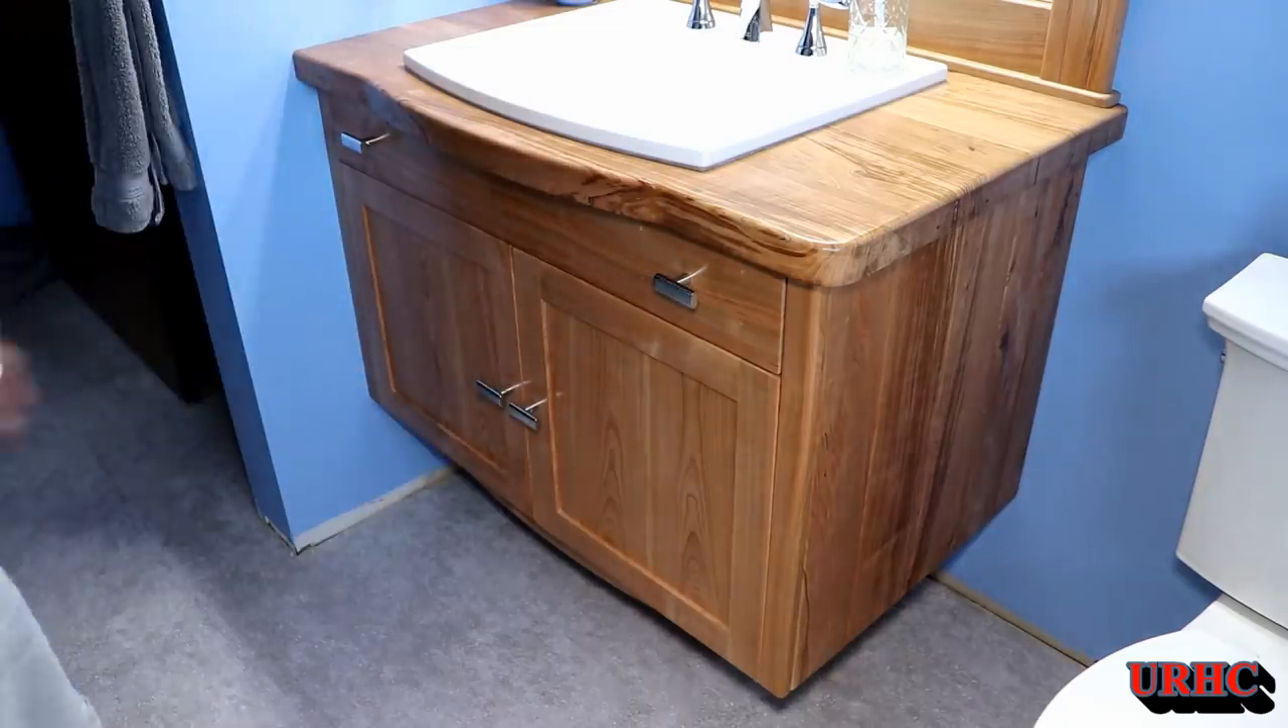There it is everything's on and vanity's done.